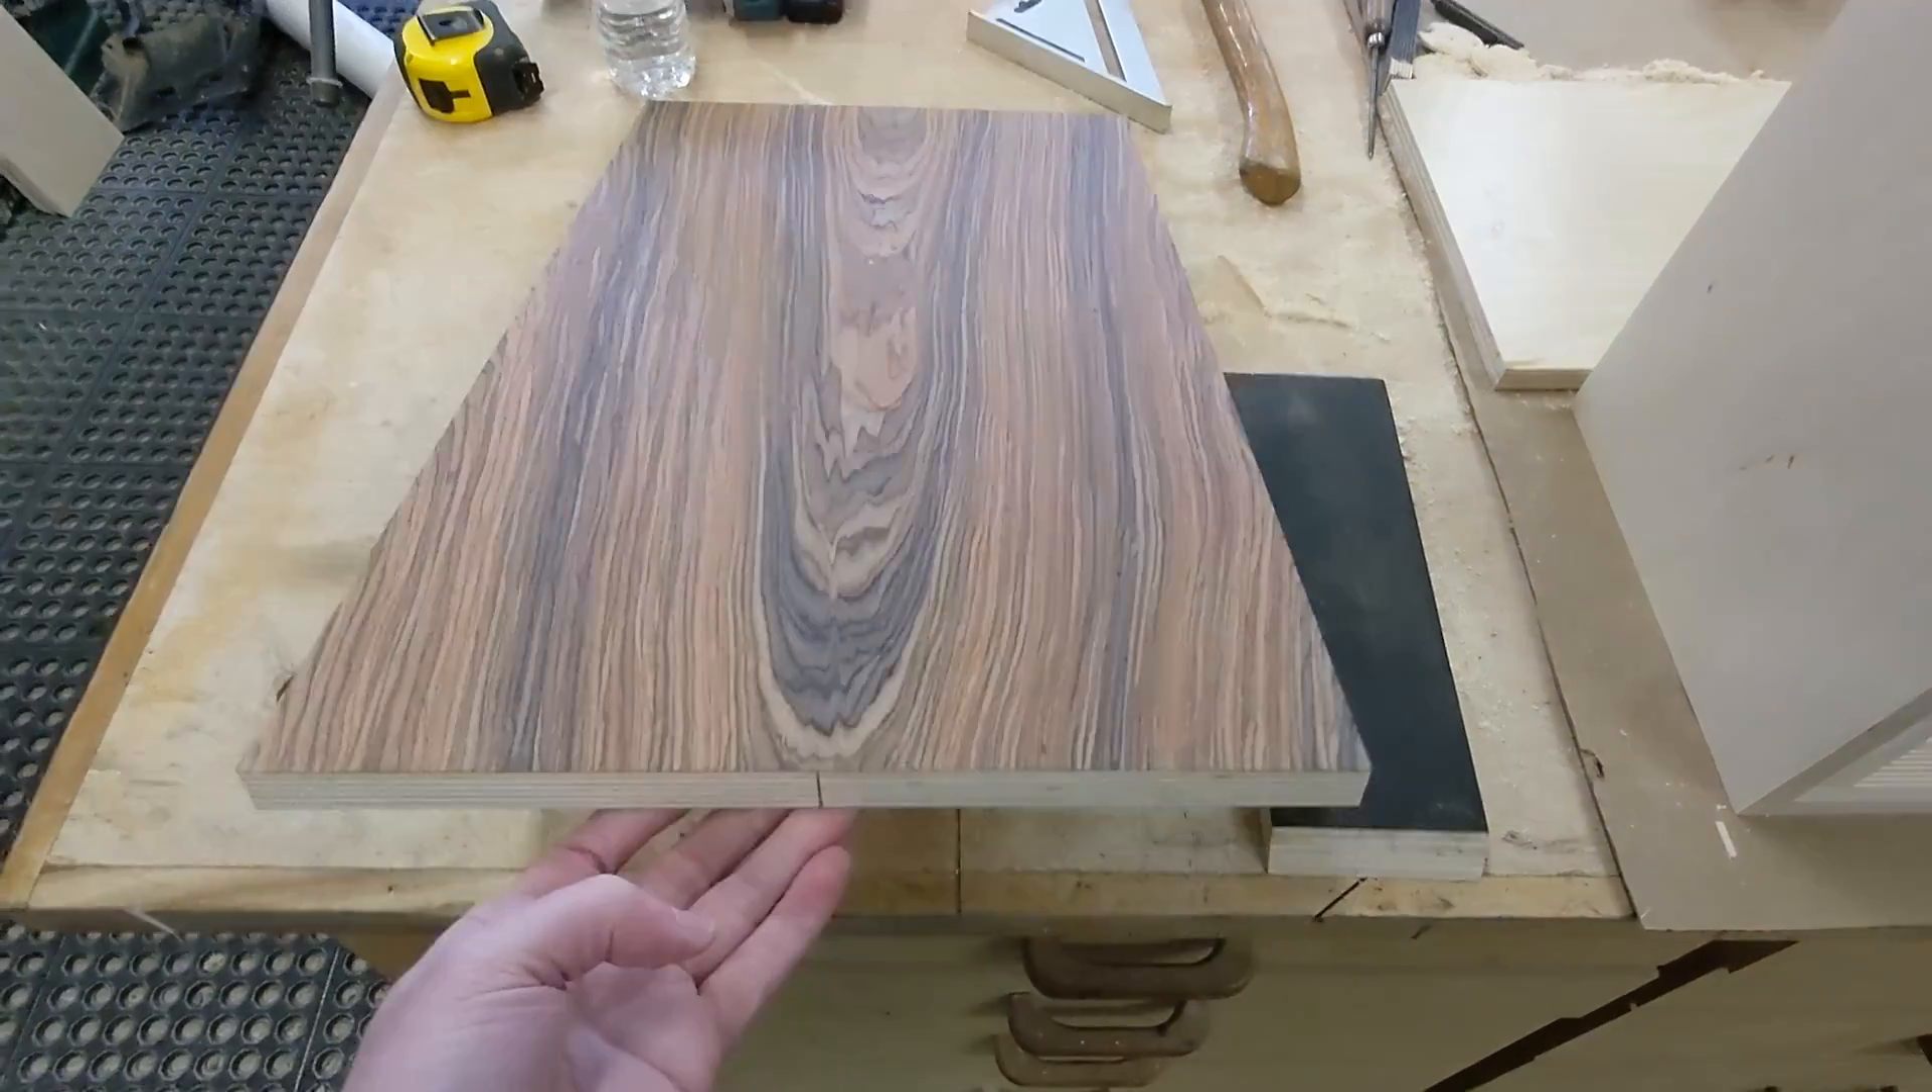Here is the front baffle uh with the veneer applied.